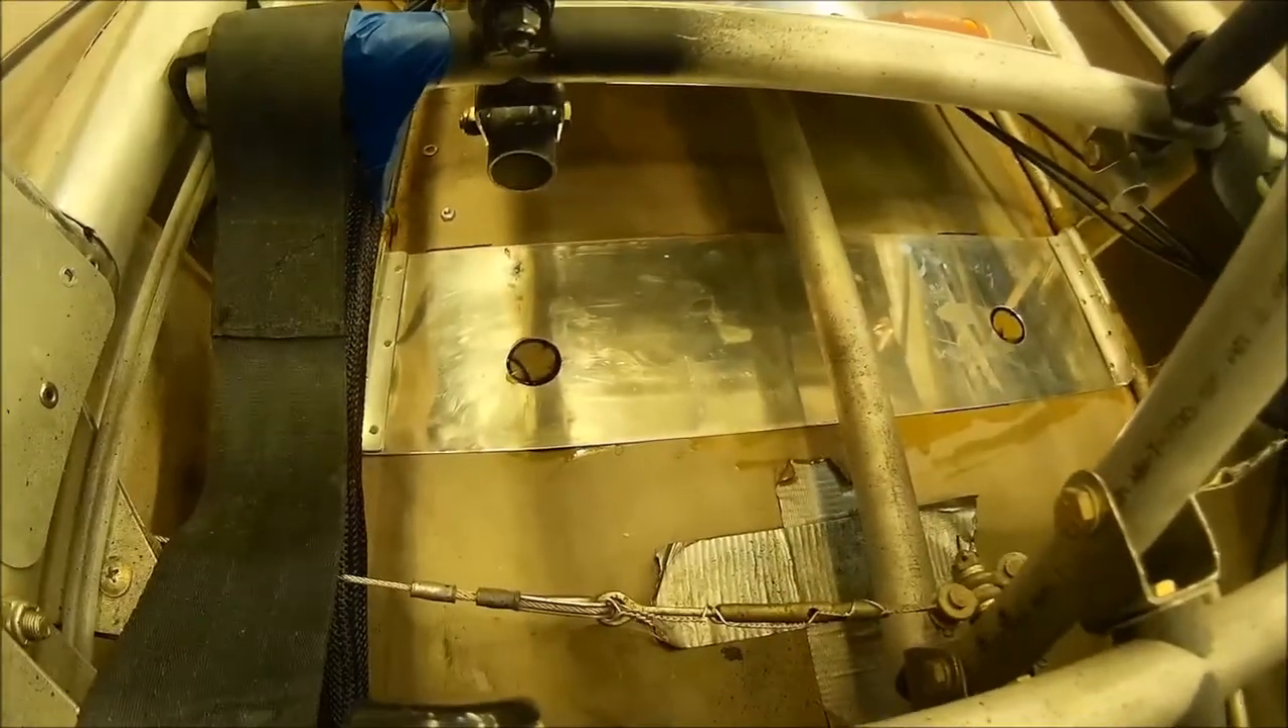The aluminum plate is in place.